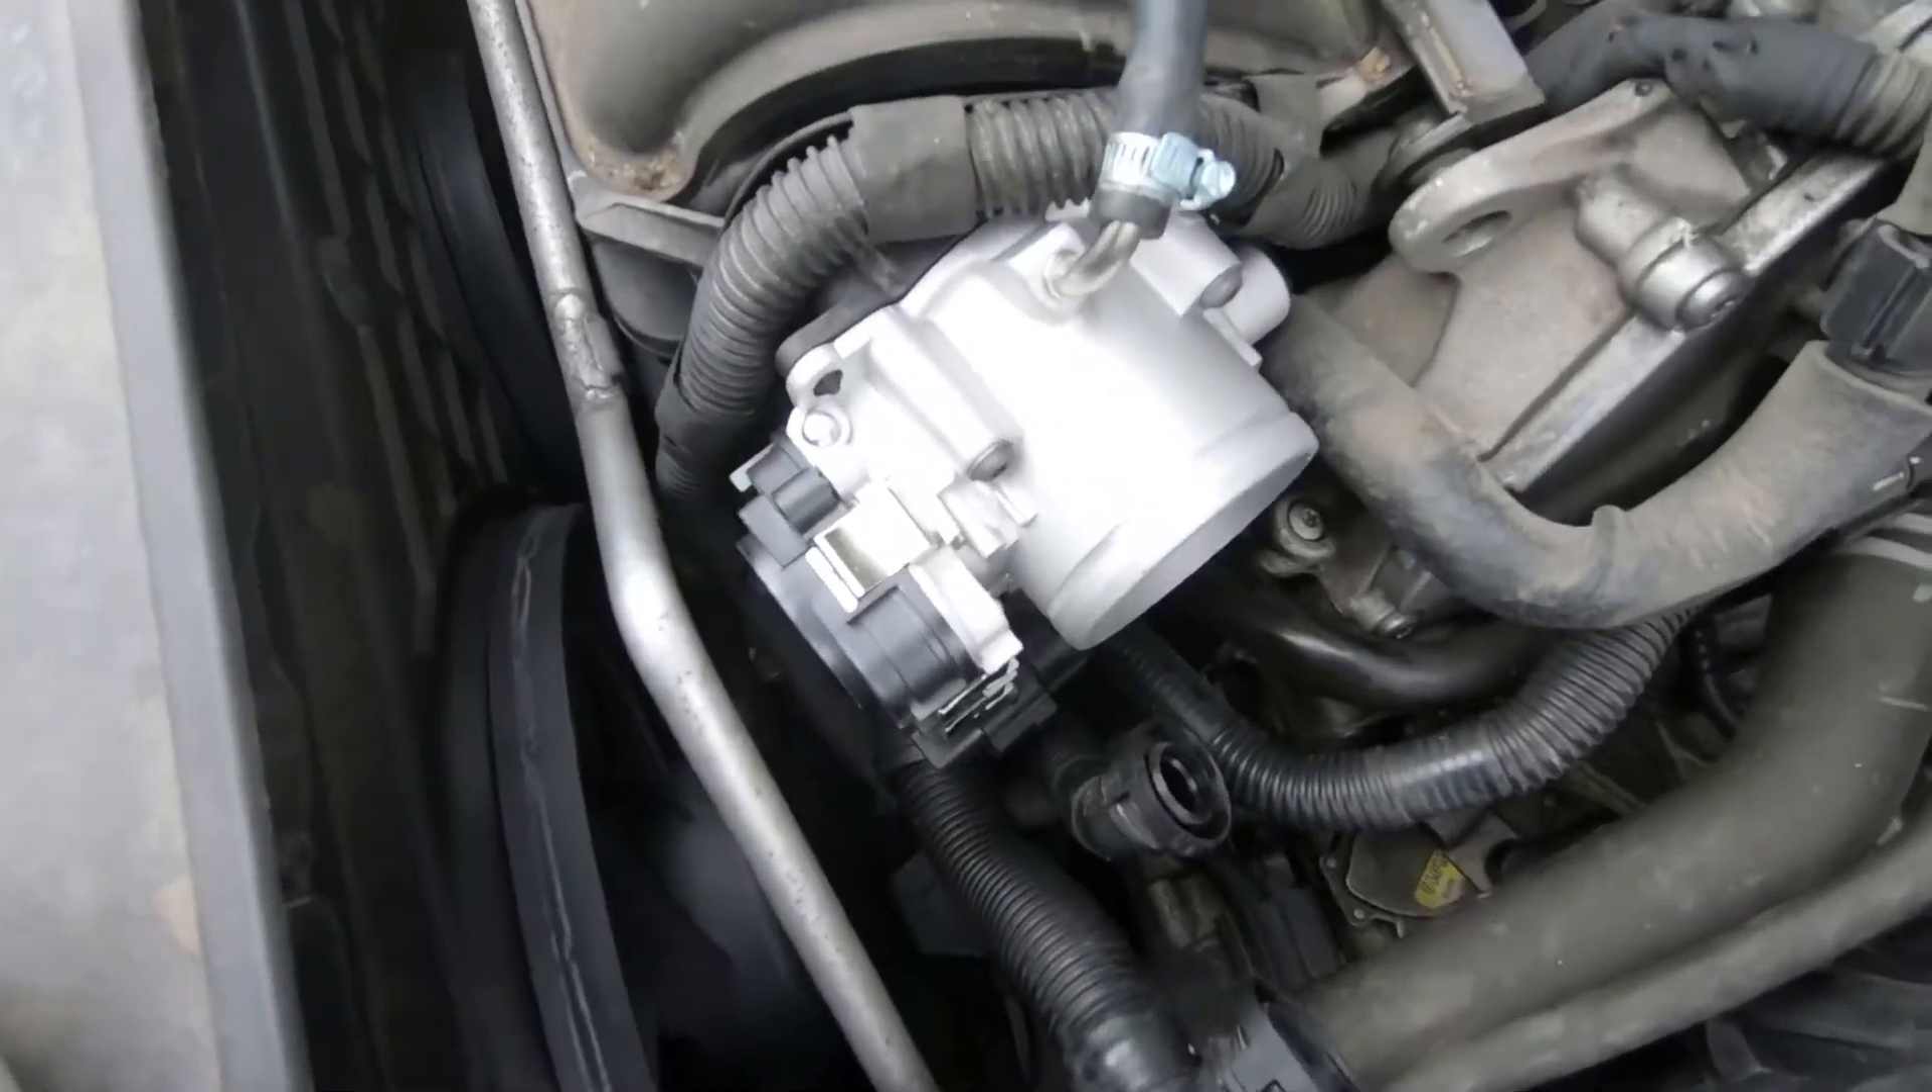Alright, so I got the new throttle body in.